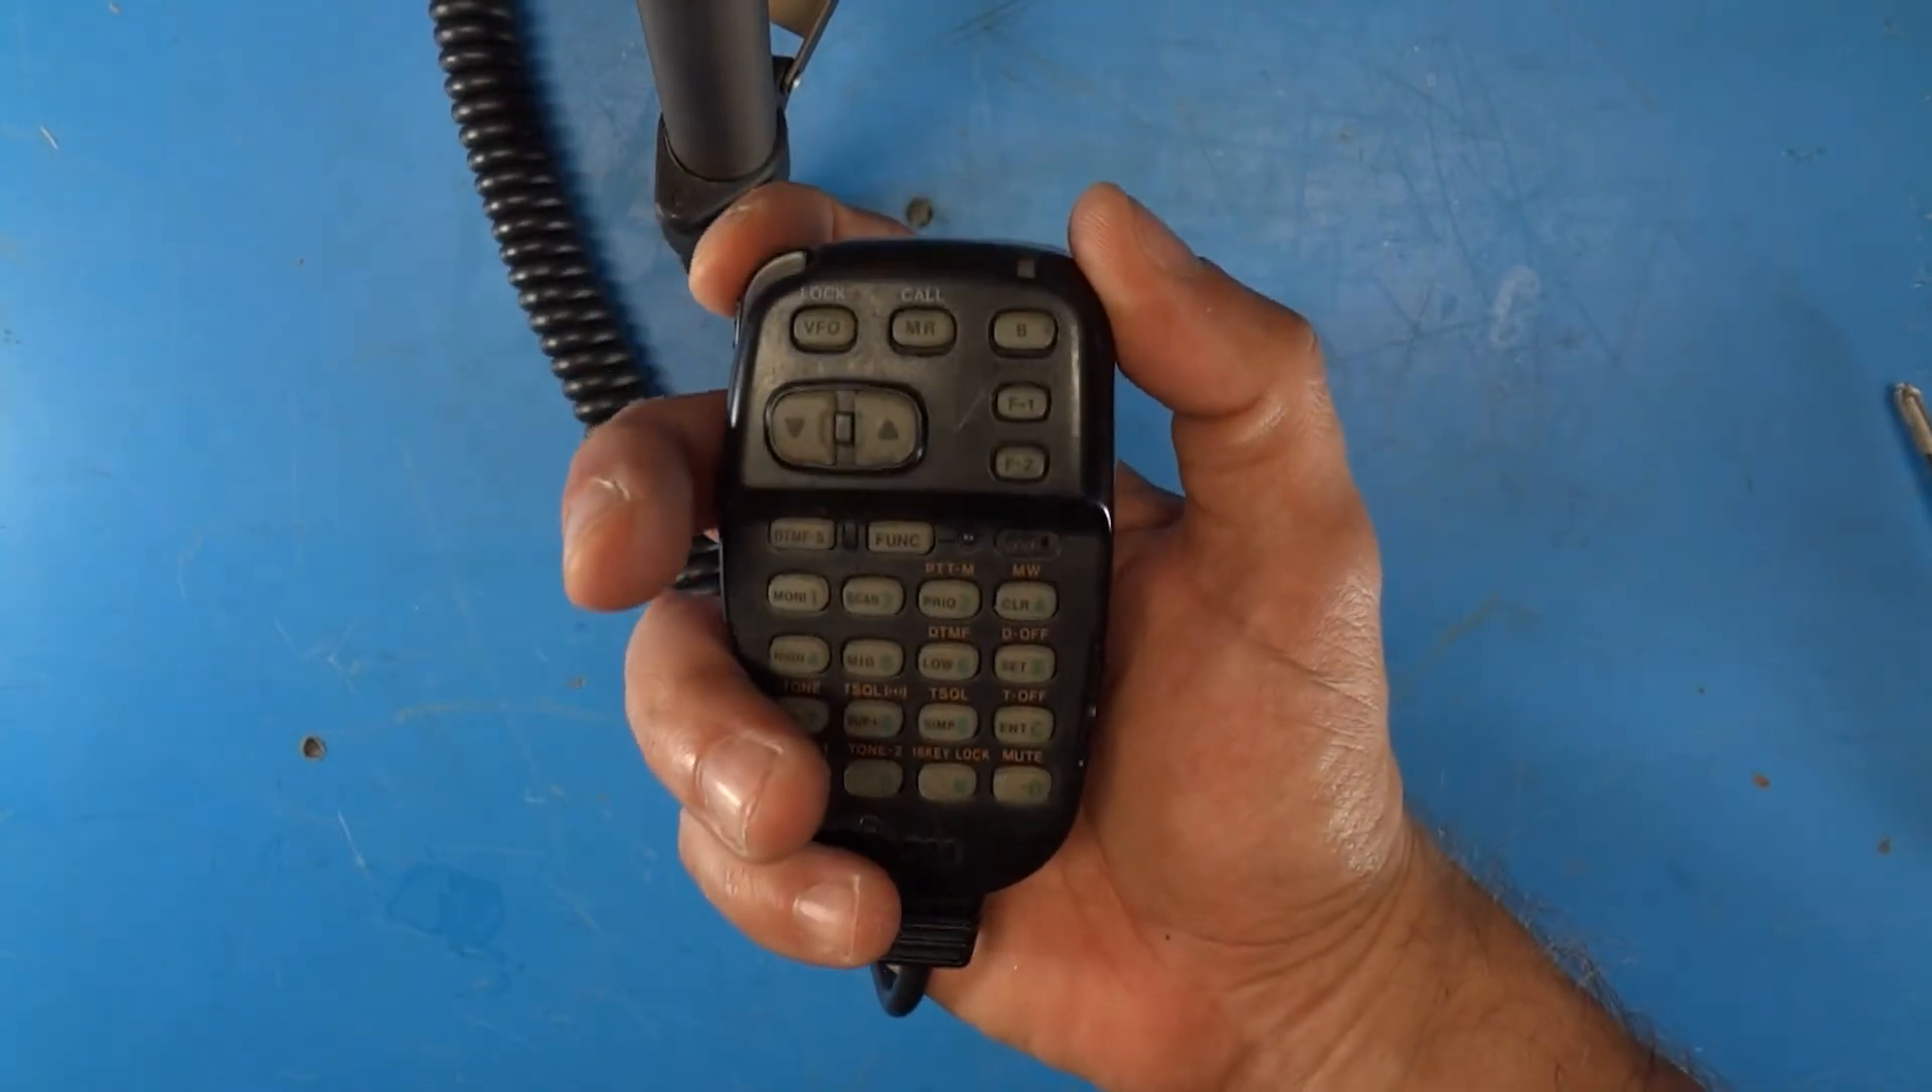So the microphone is now reassembled.